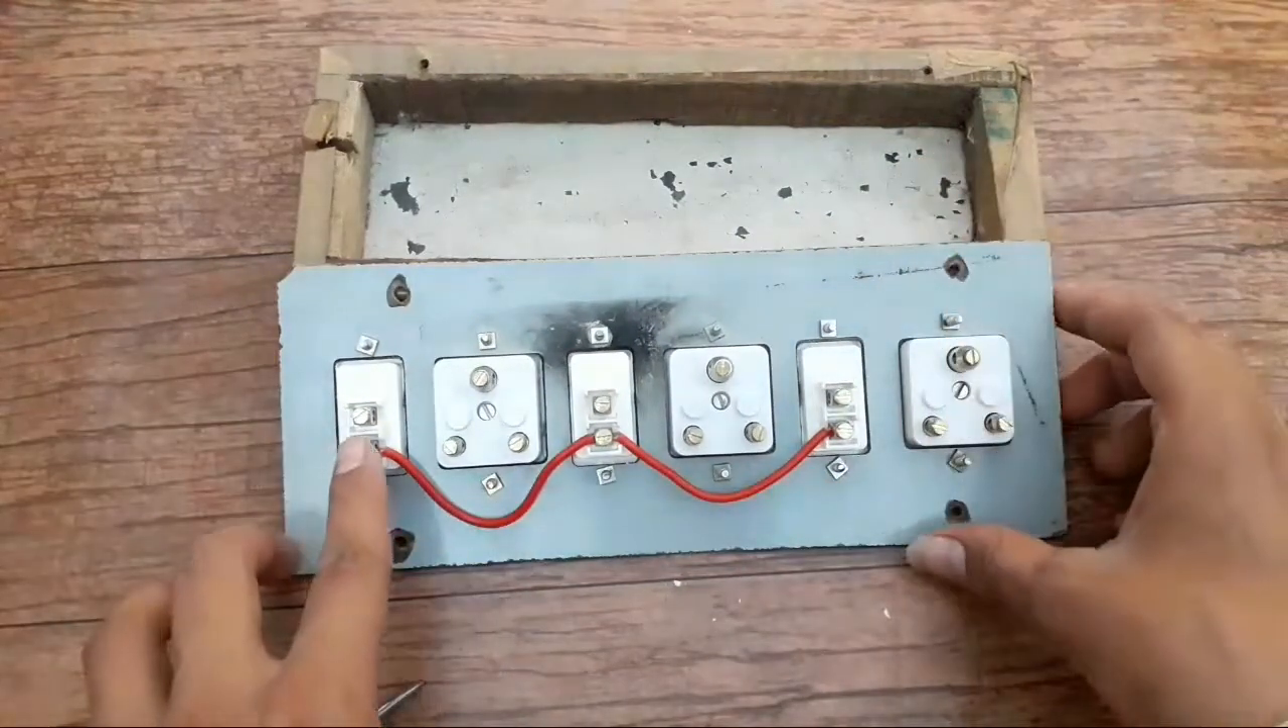देखिए स्विच के नीचे वाले तीनों पॉइंट्स पे हमने कोमन कर दिया है।